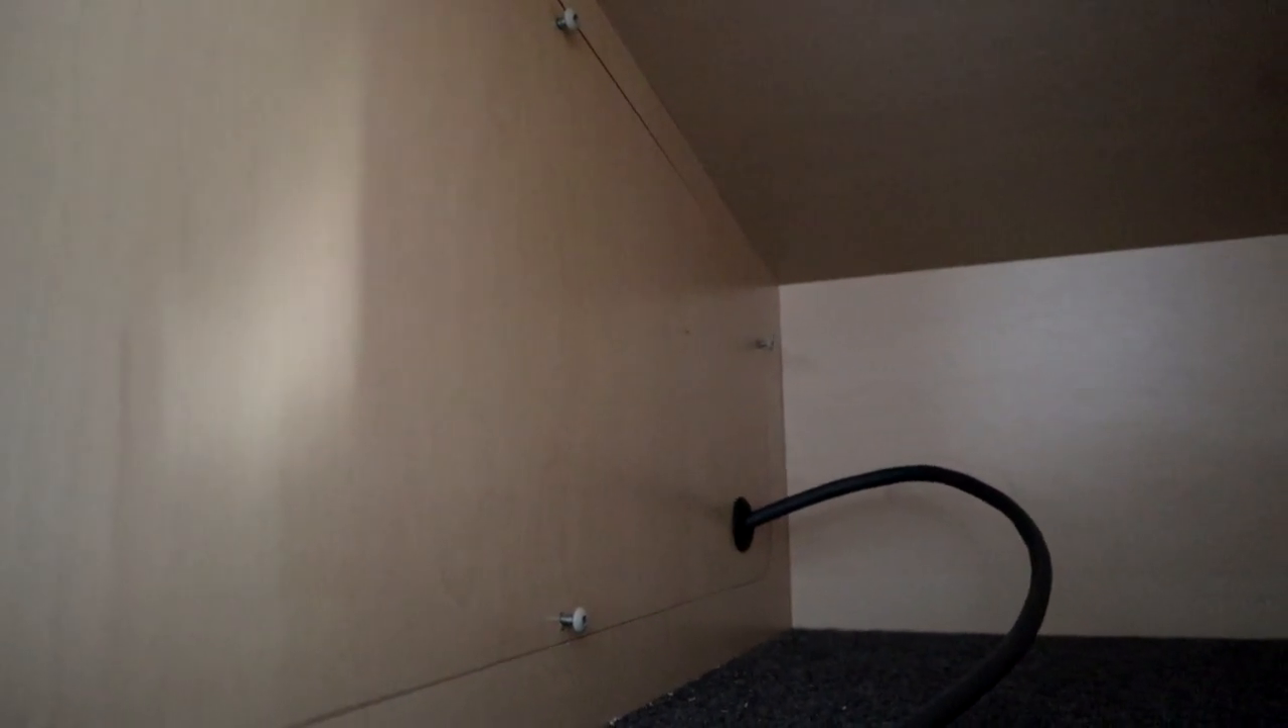And I created a hole in the panel here with a rubberized feed-through. And then the cable is here.